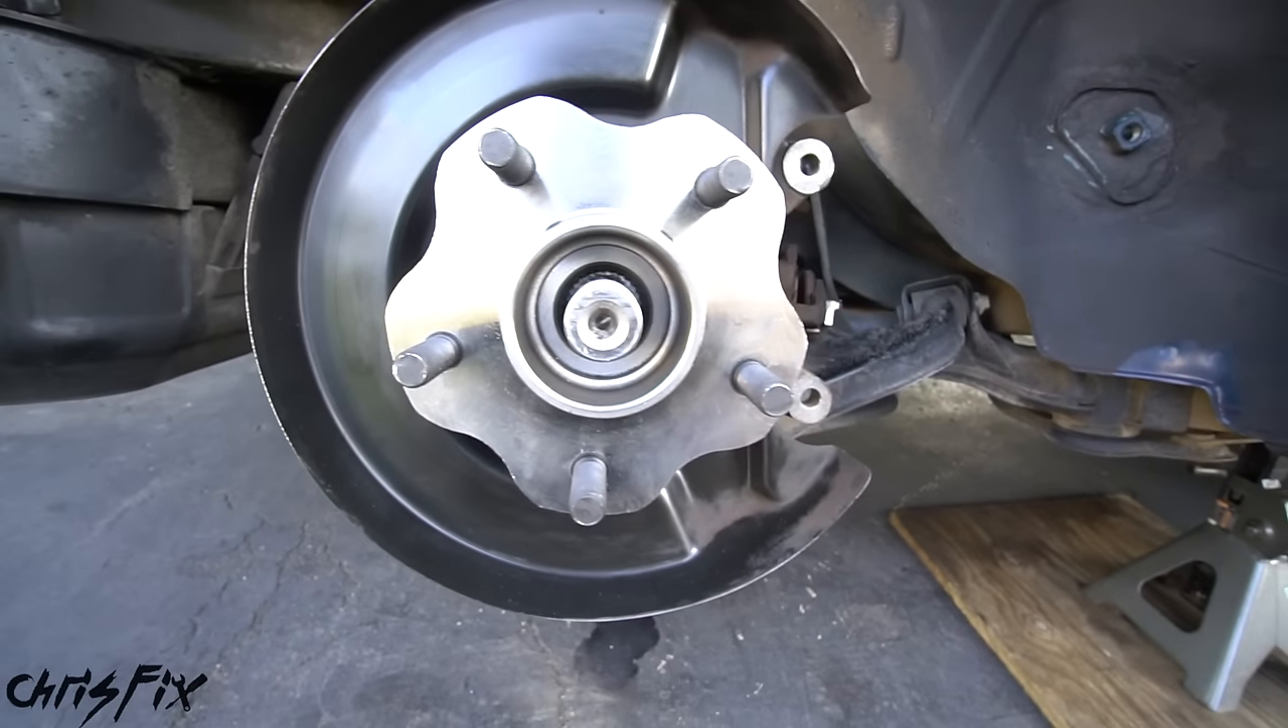With the four hub bolts torqued down this hub assembly Is in but we're not going to tighten down that axle nut just yet.